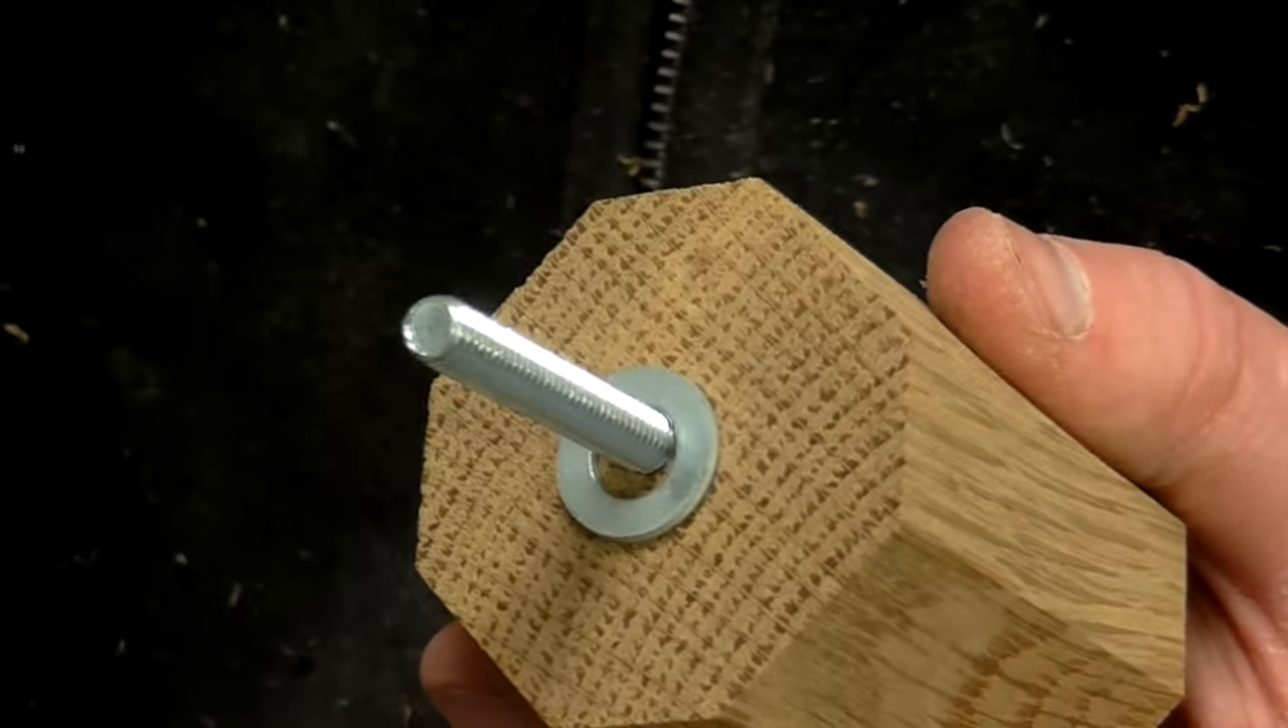I've added a bolt through the knob and on the other end I'm just going to put a washer and a nut.